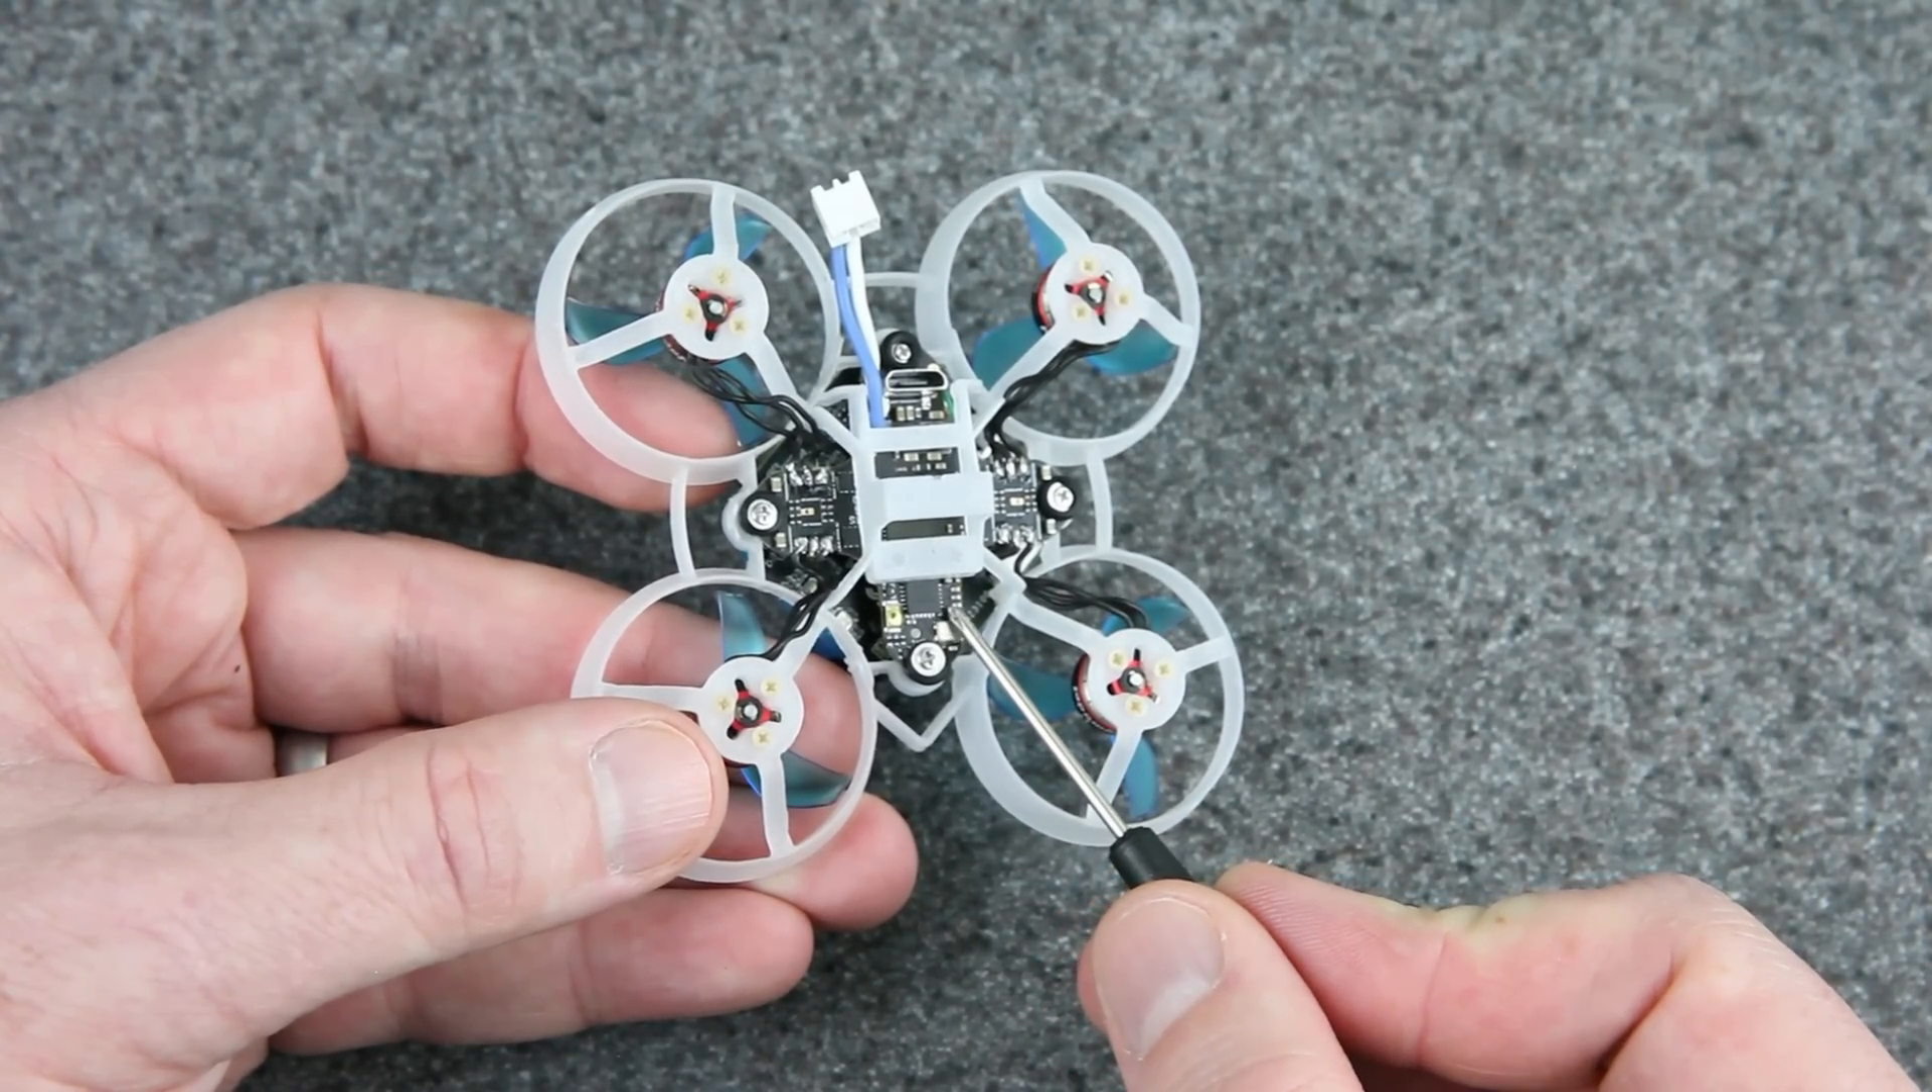On the bottom, you can see how I've got the flight controller mounted in here.